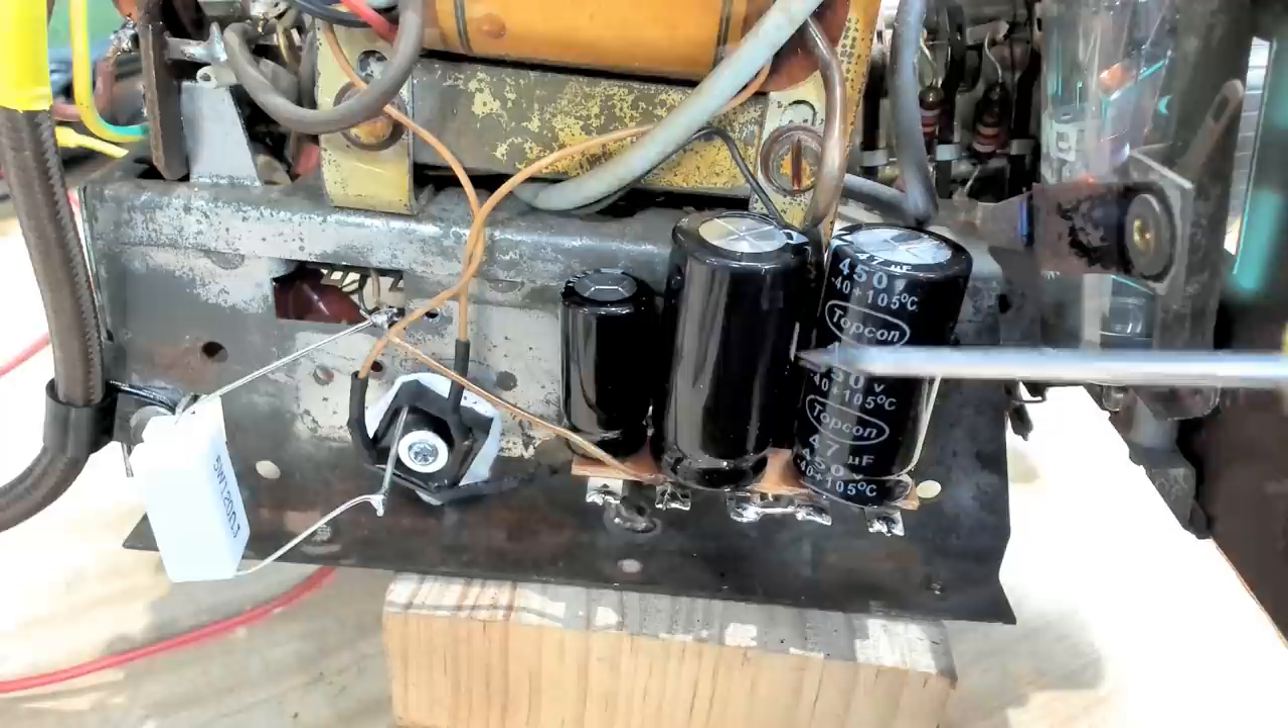I've mounted the three capacitors here. I've decided to put them on the outside.